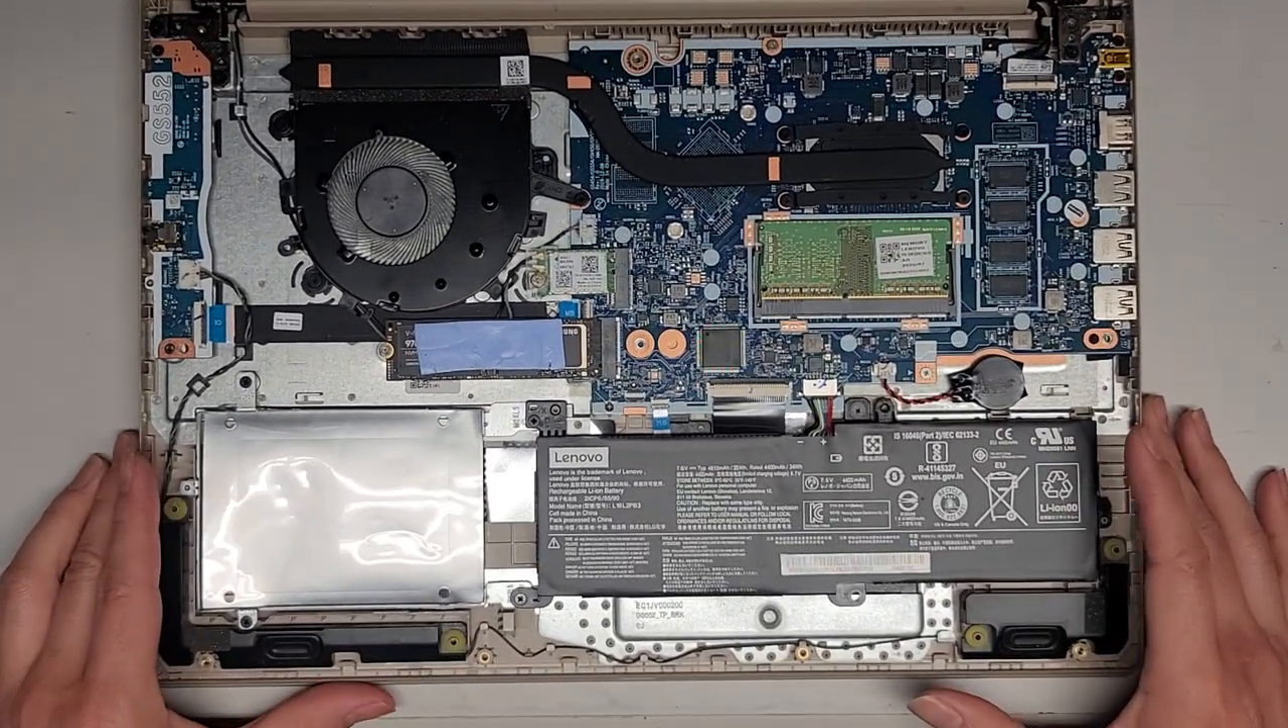Here we go, we got the bottom cover off.